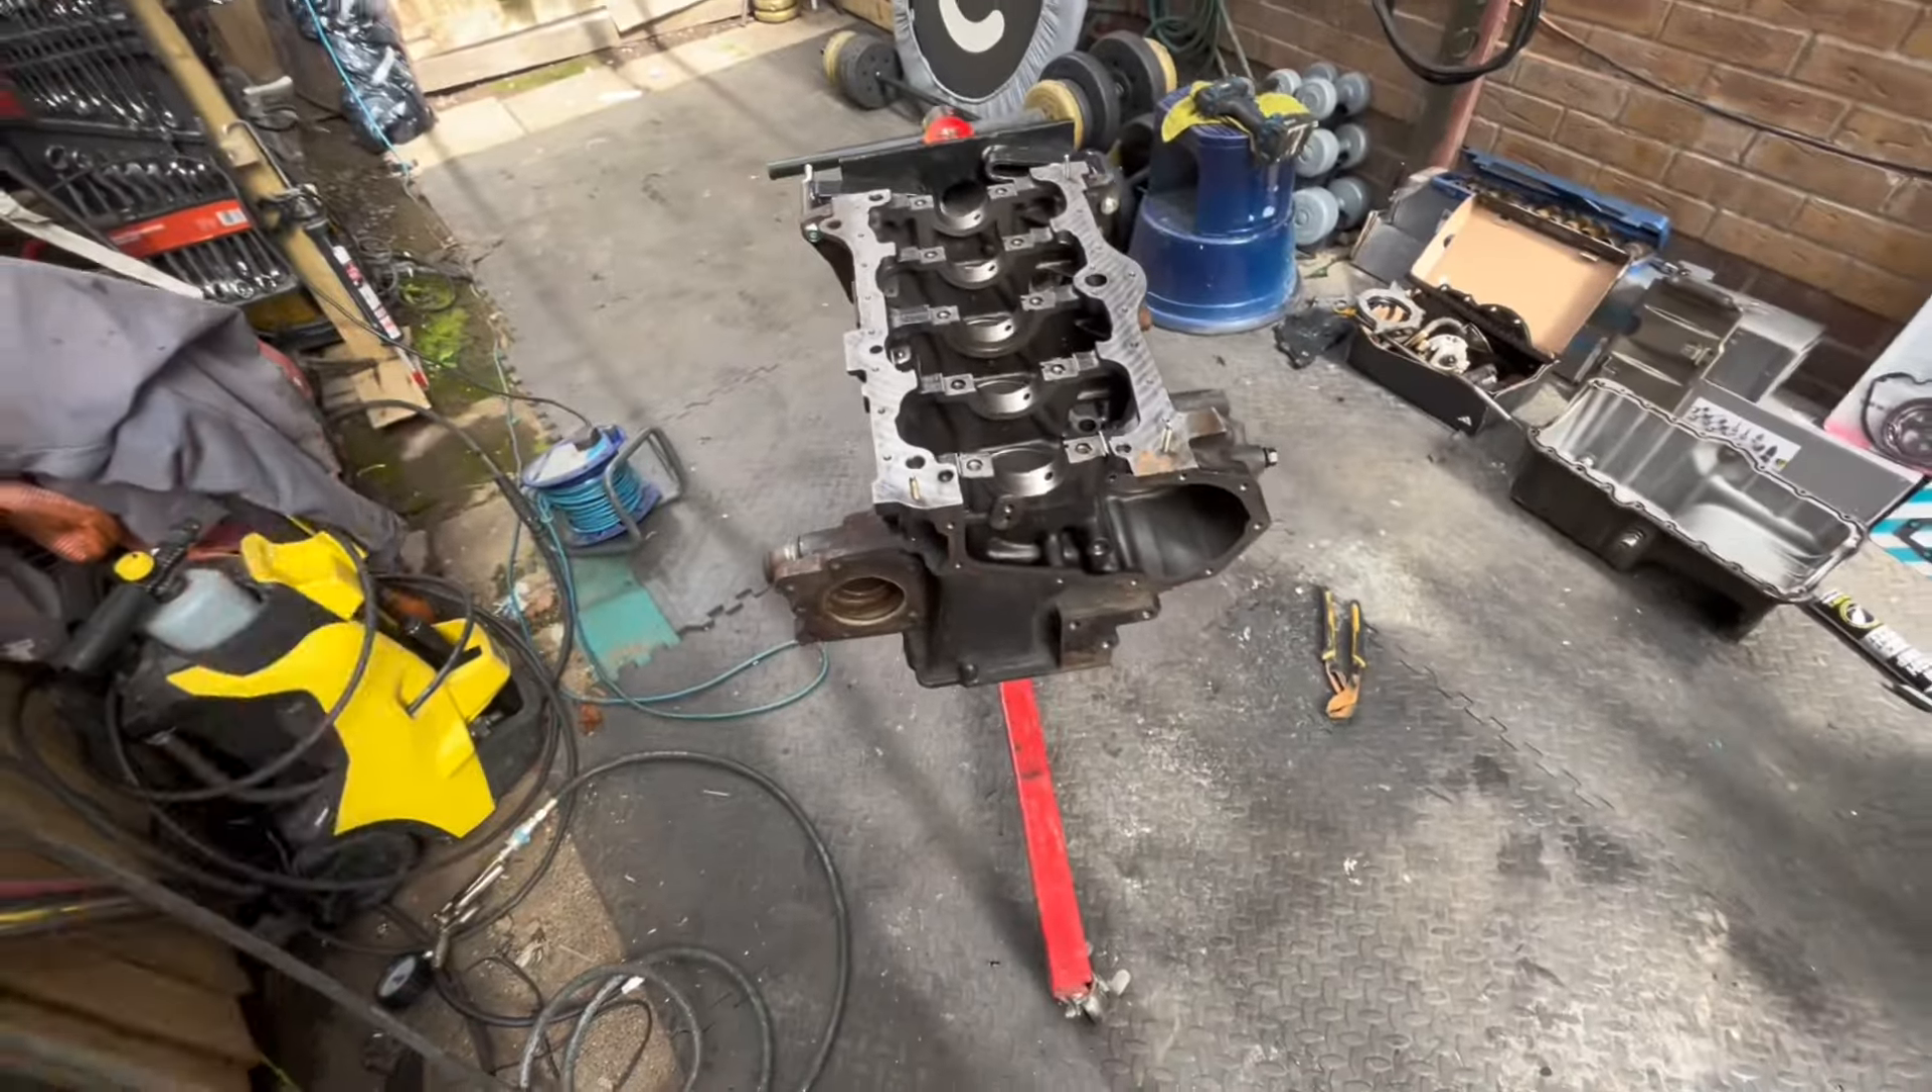We've got the engine. Up onto the engine stand.